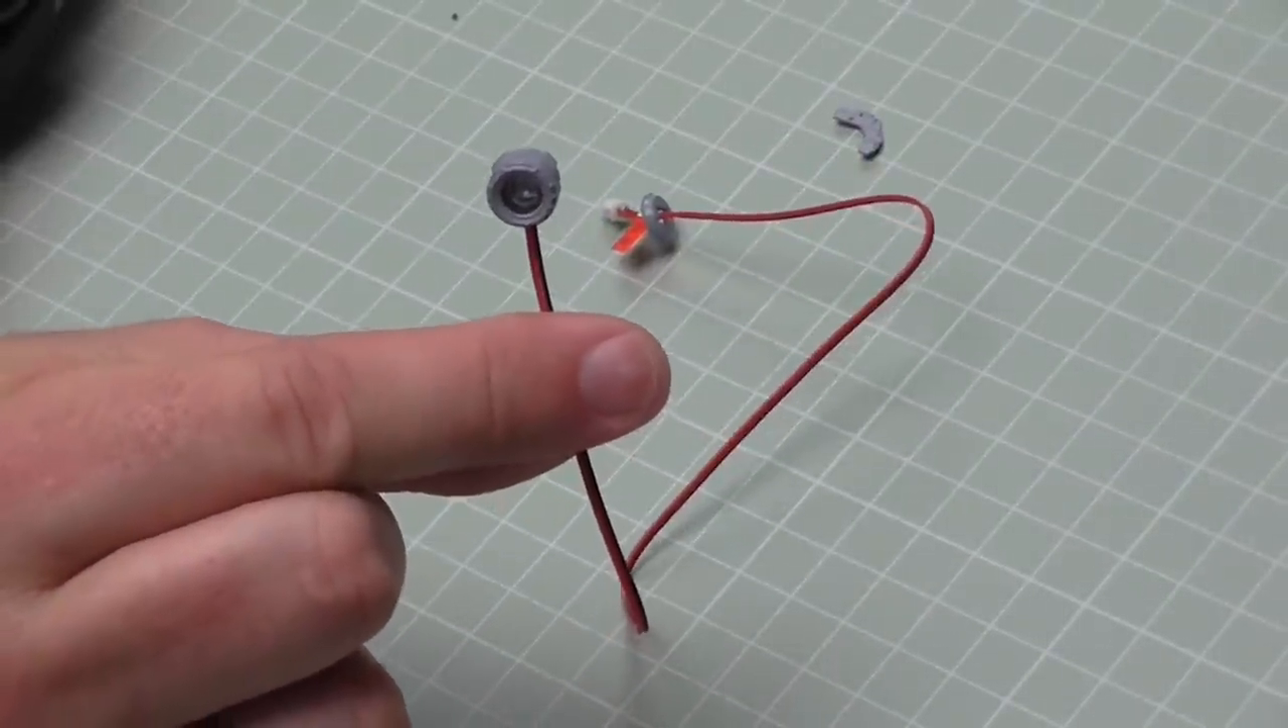And as you can see we do now have a spotlight on the wire.